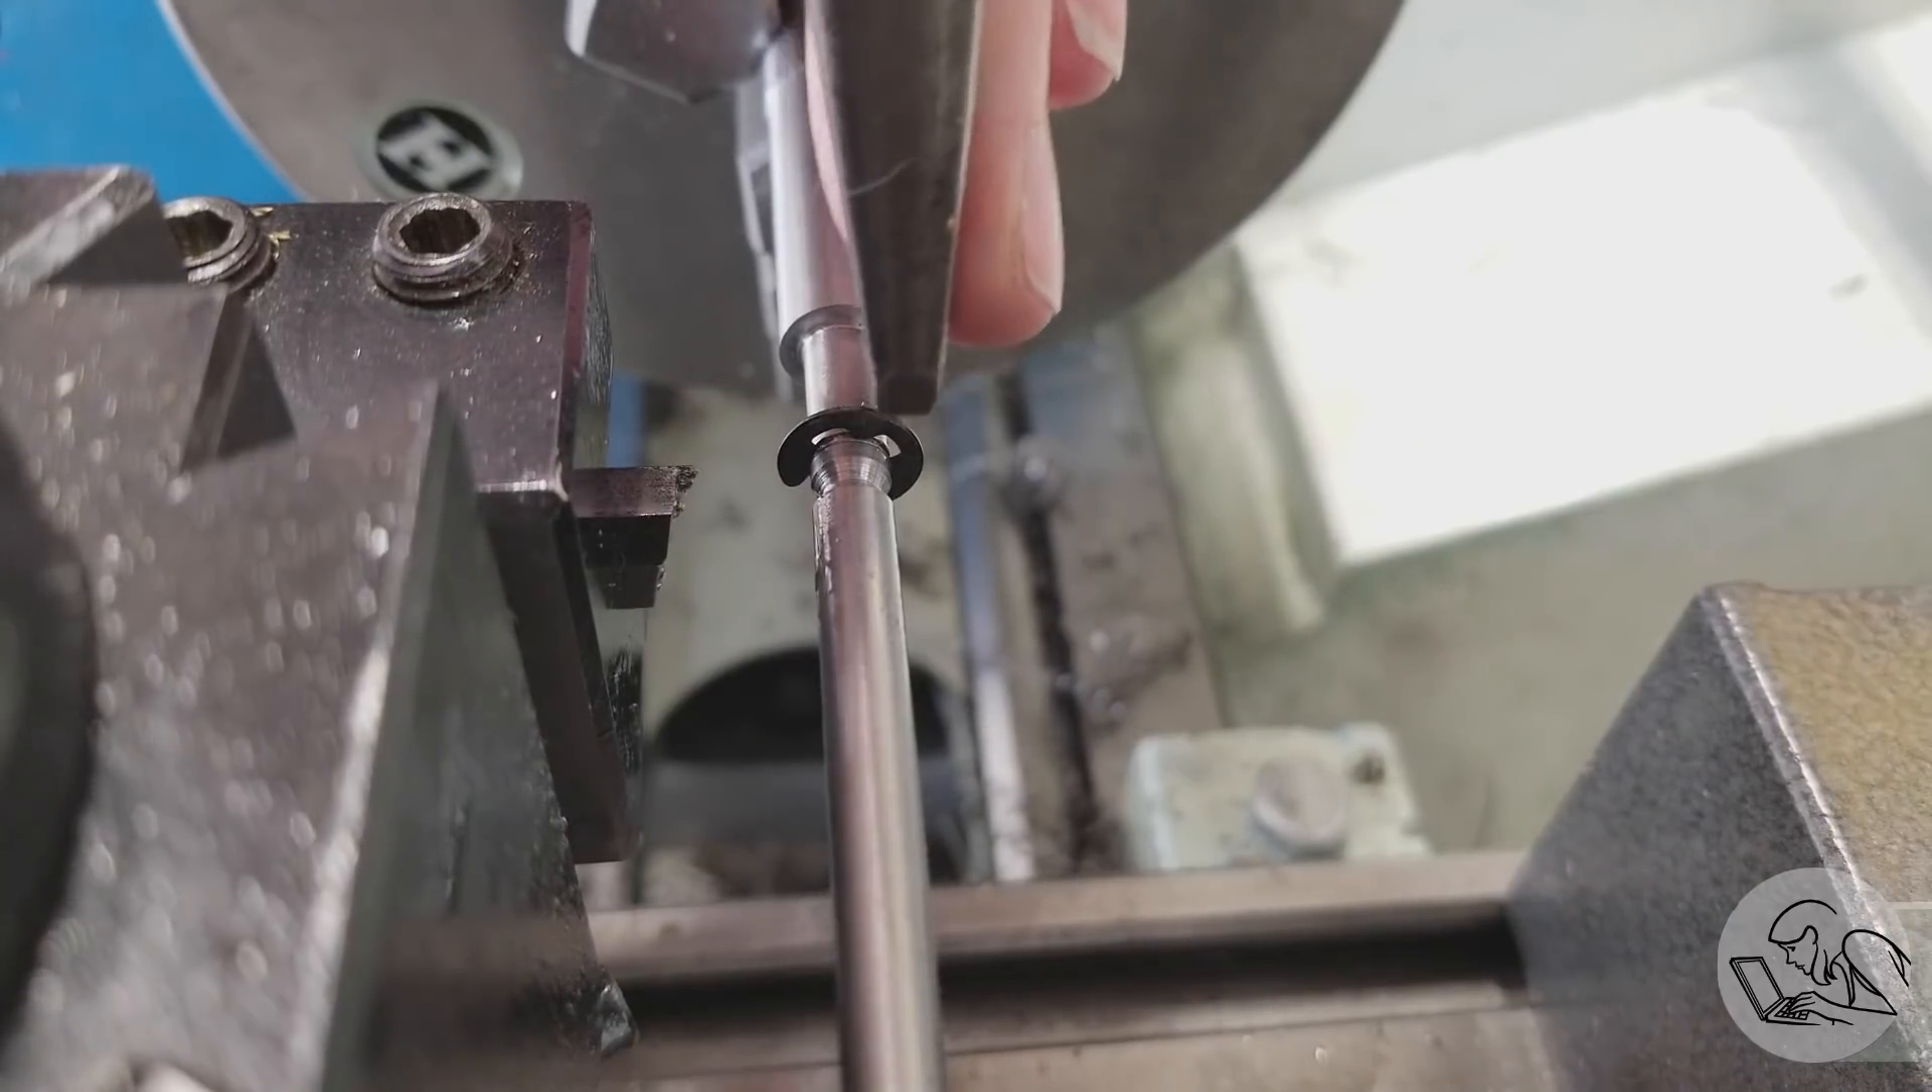Let's see if my E -clip fits now on that groove. And ooh, it does indeed.